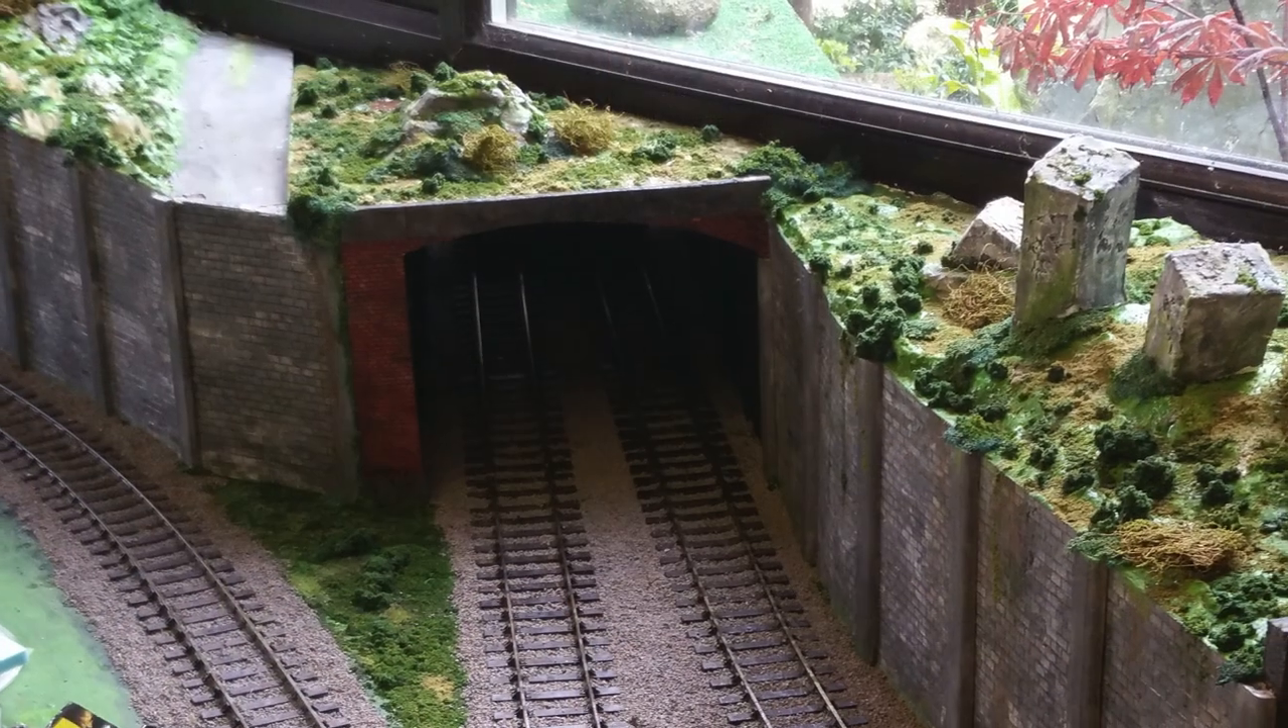As you can see I've added the retaining walls now. And a bit of foliage.